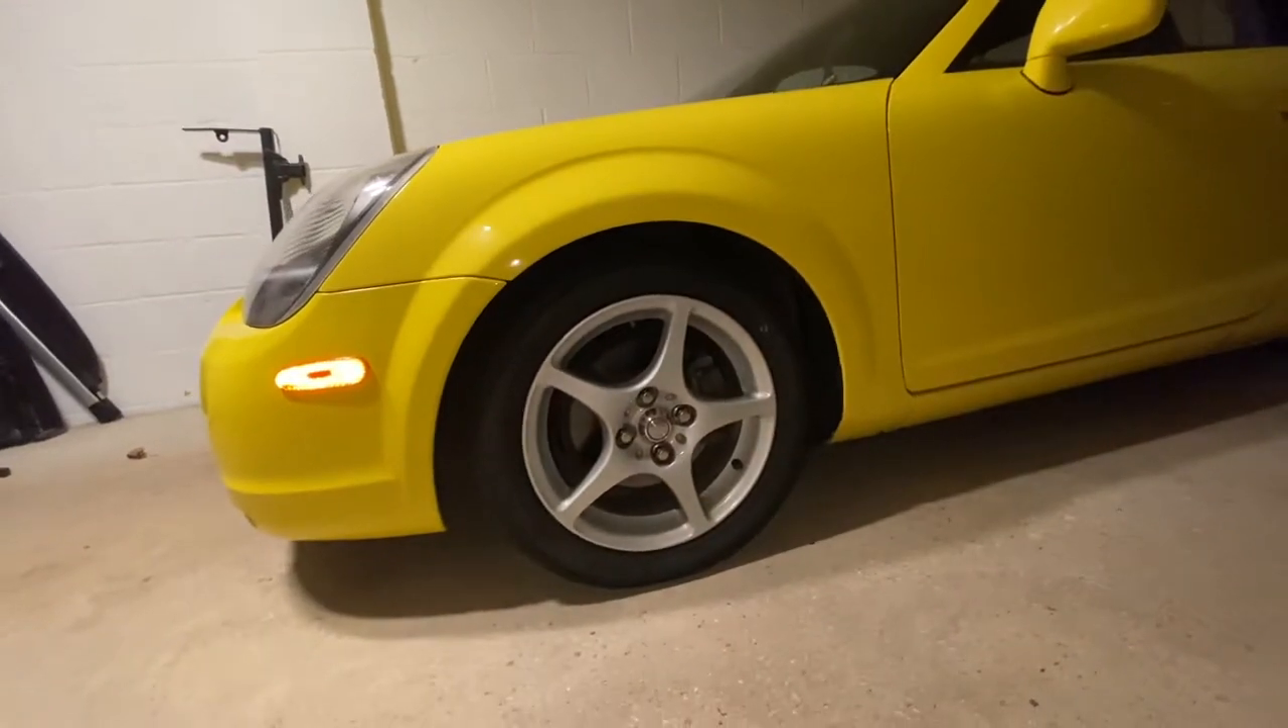These are the stock wheels, so there's a significant amount of wheel gap right now. Just because my coilovers are currently set for my other wheels, but I wanted to store it on the stock wheels.